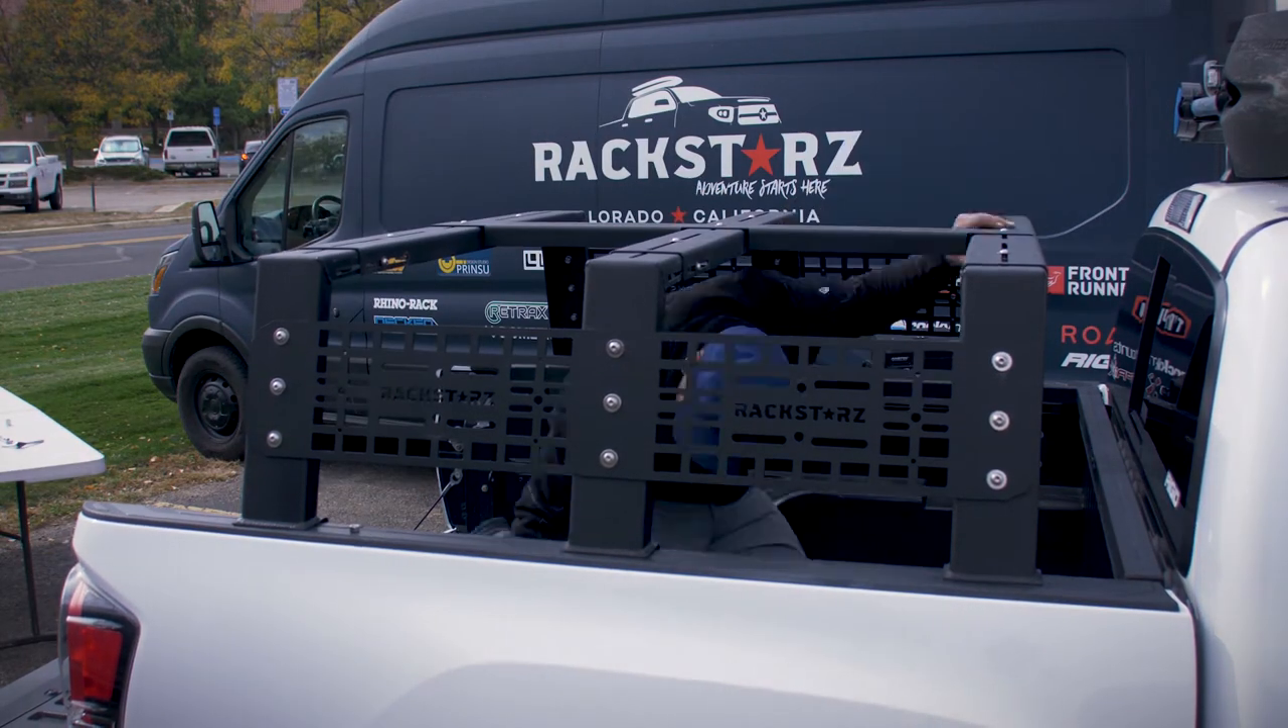So now that the rack is assembled, you can place it where you like along the tracks.